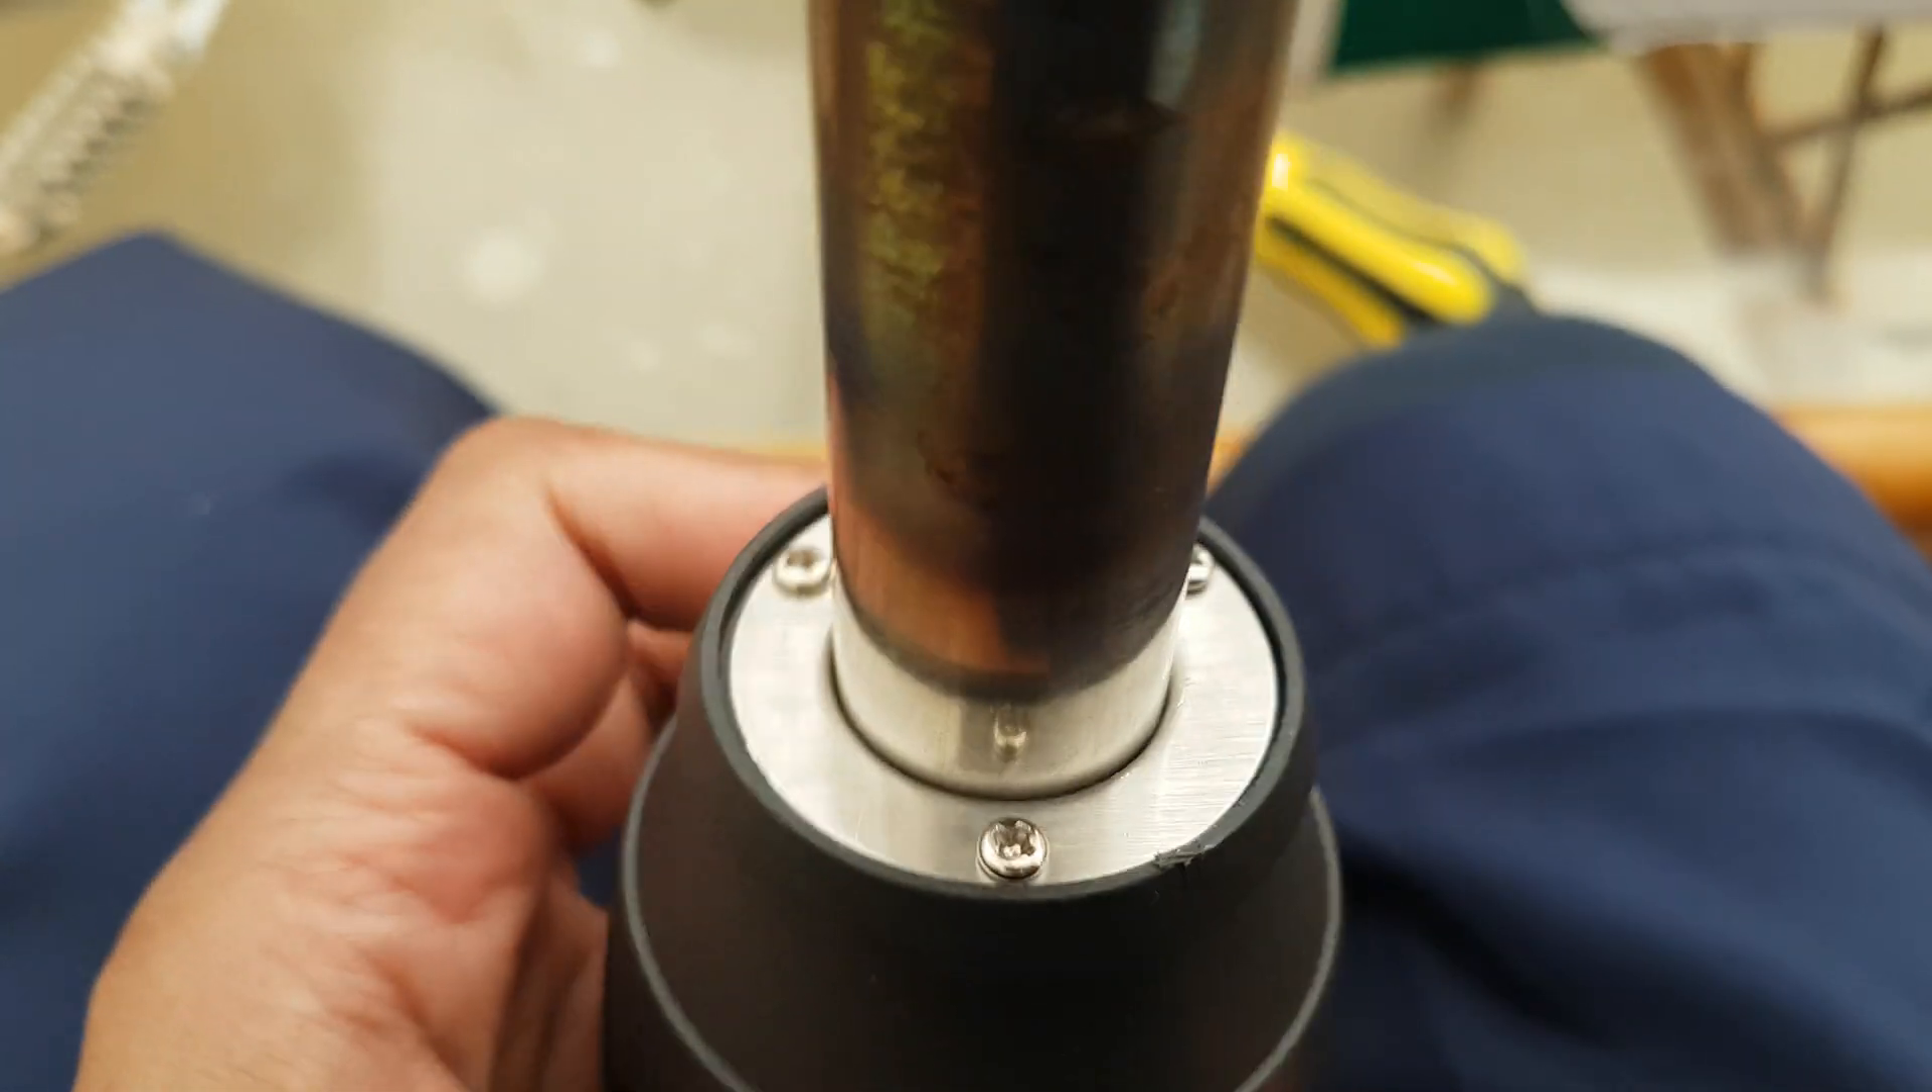Okay so now you can see all three screws are in.